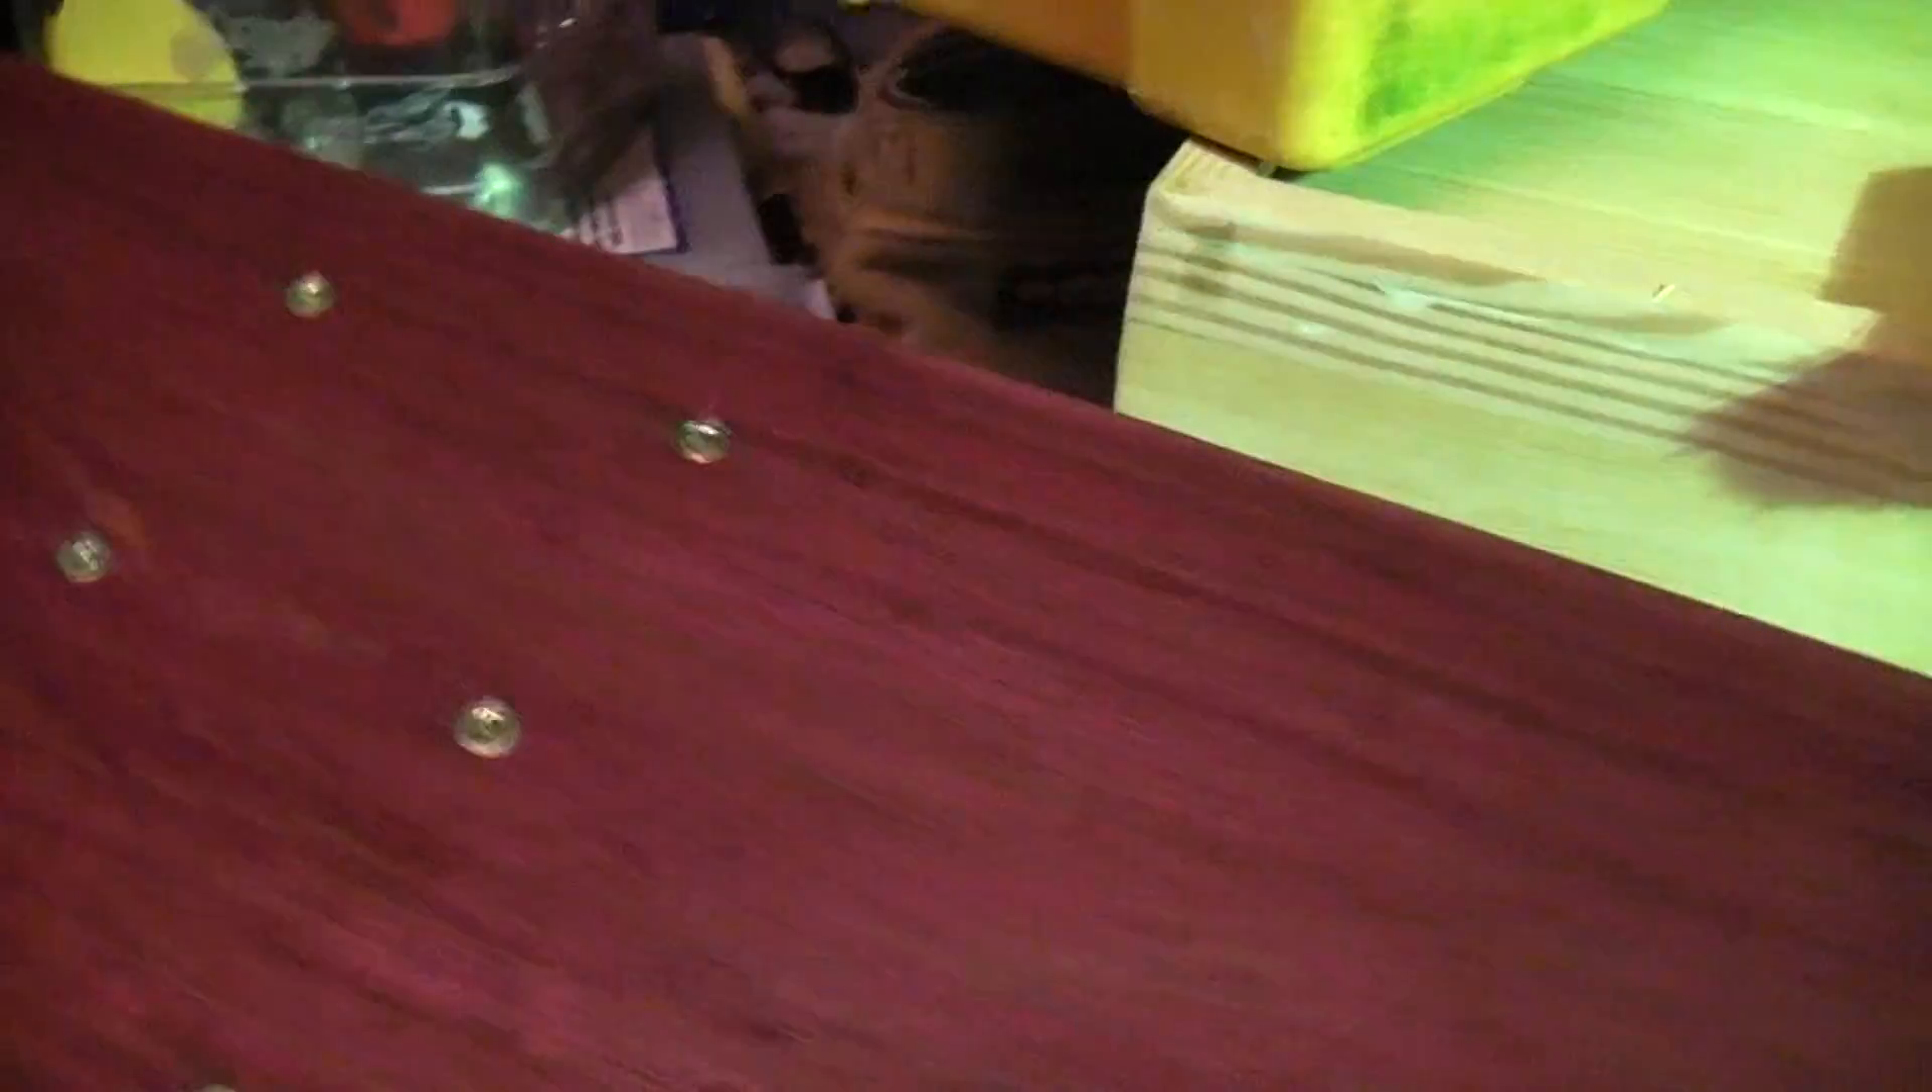The current design I haven't worked out so I just have screws showing right now because I don't mind on mine.